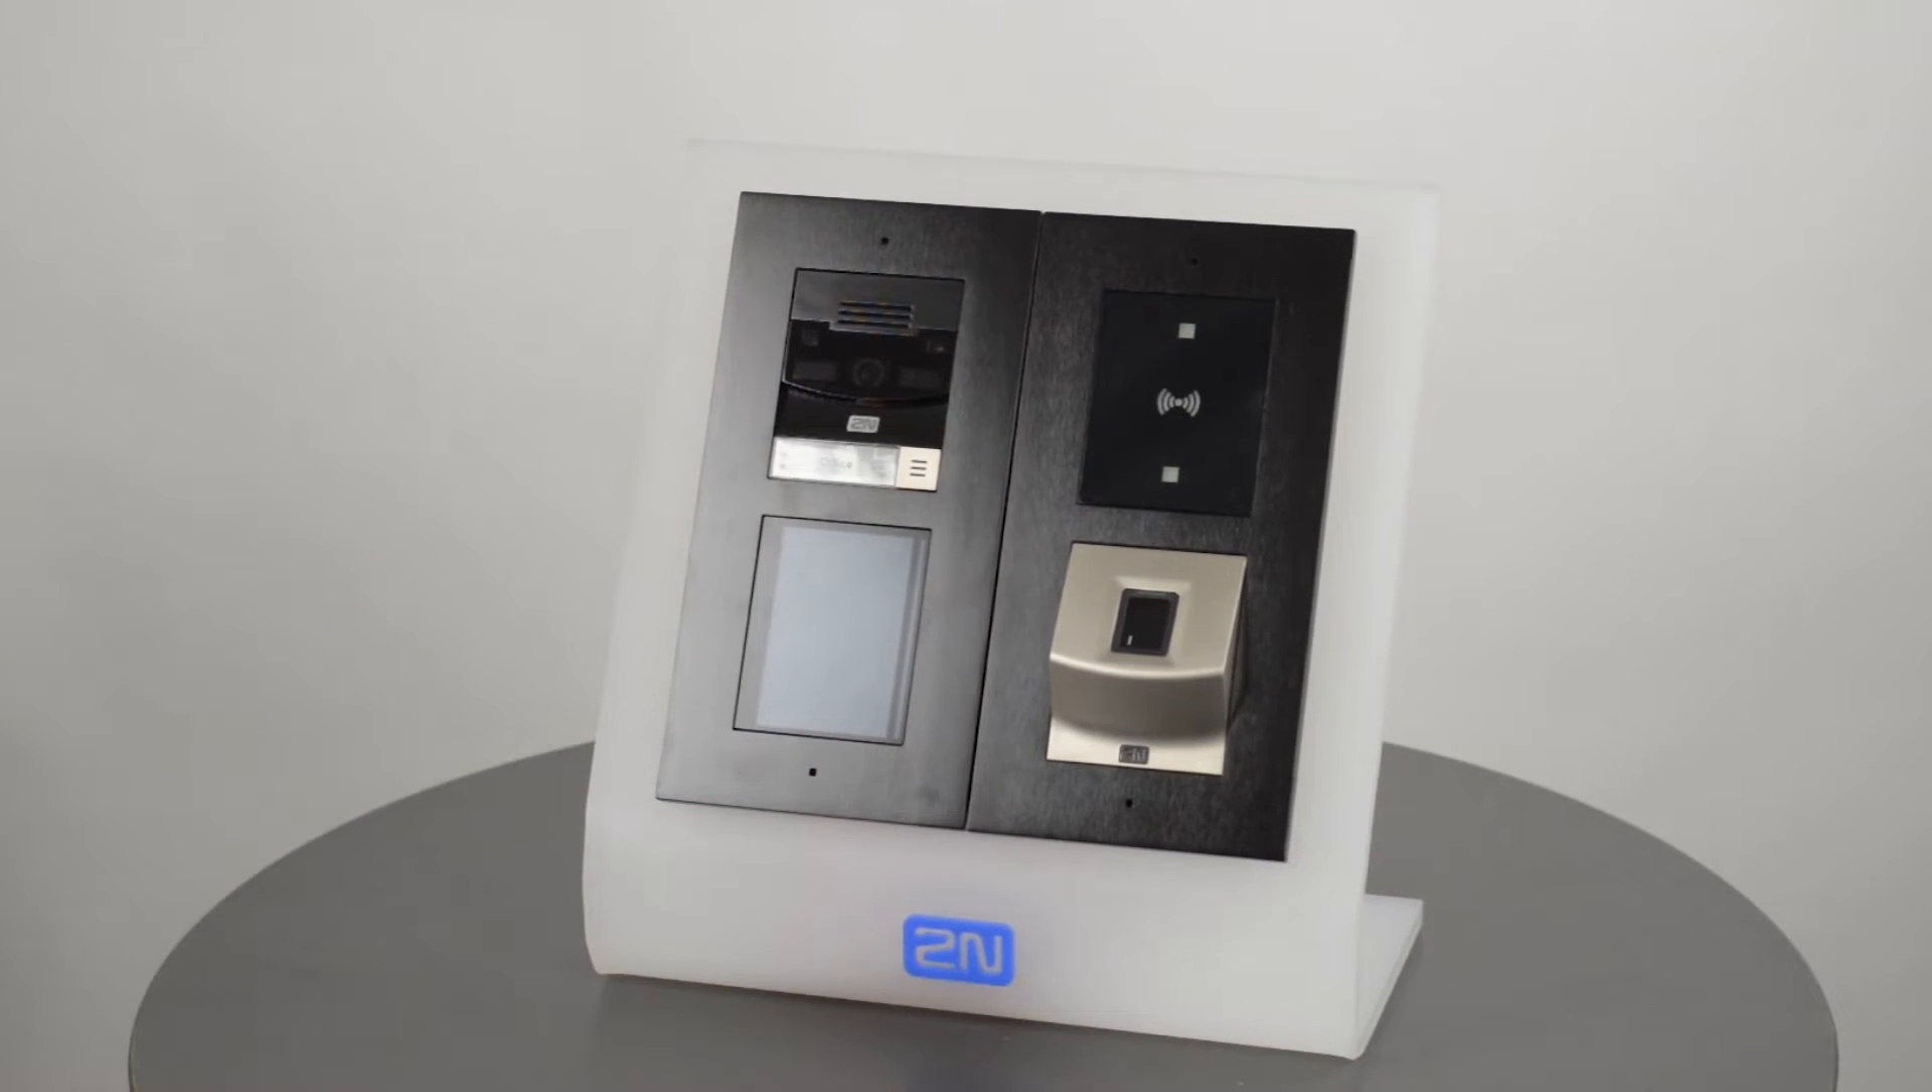And that's it. You've successfully installed two two module frames.